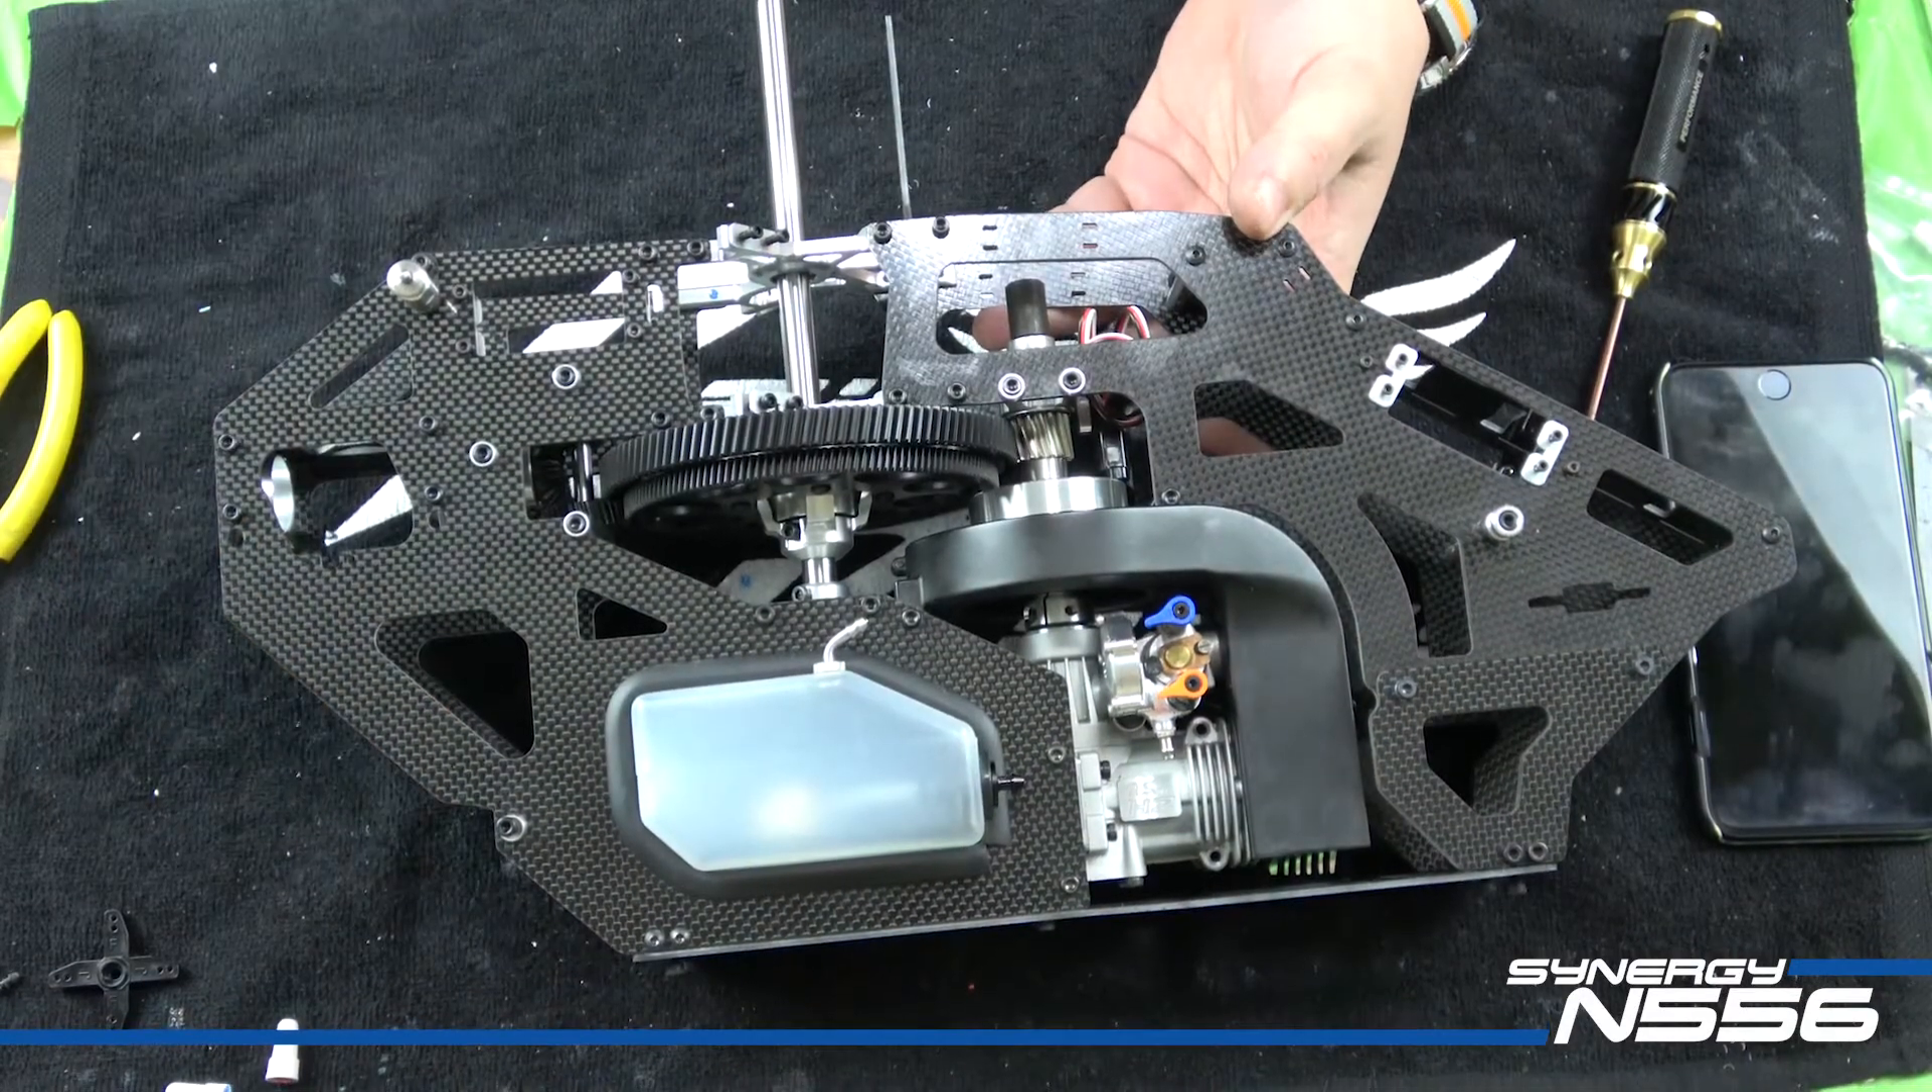There it is main gear is in.